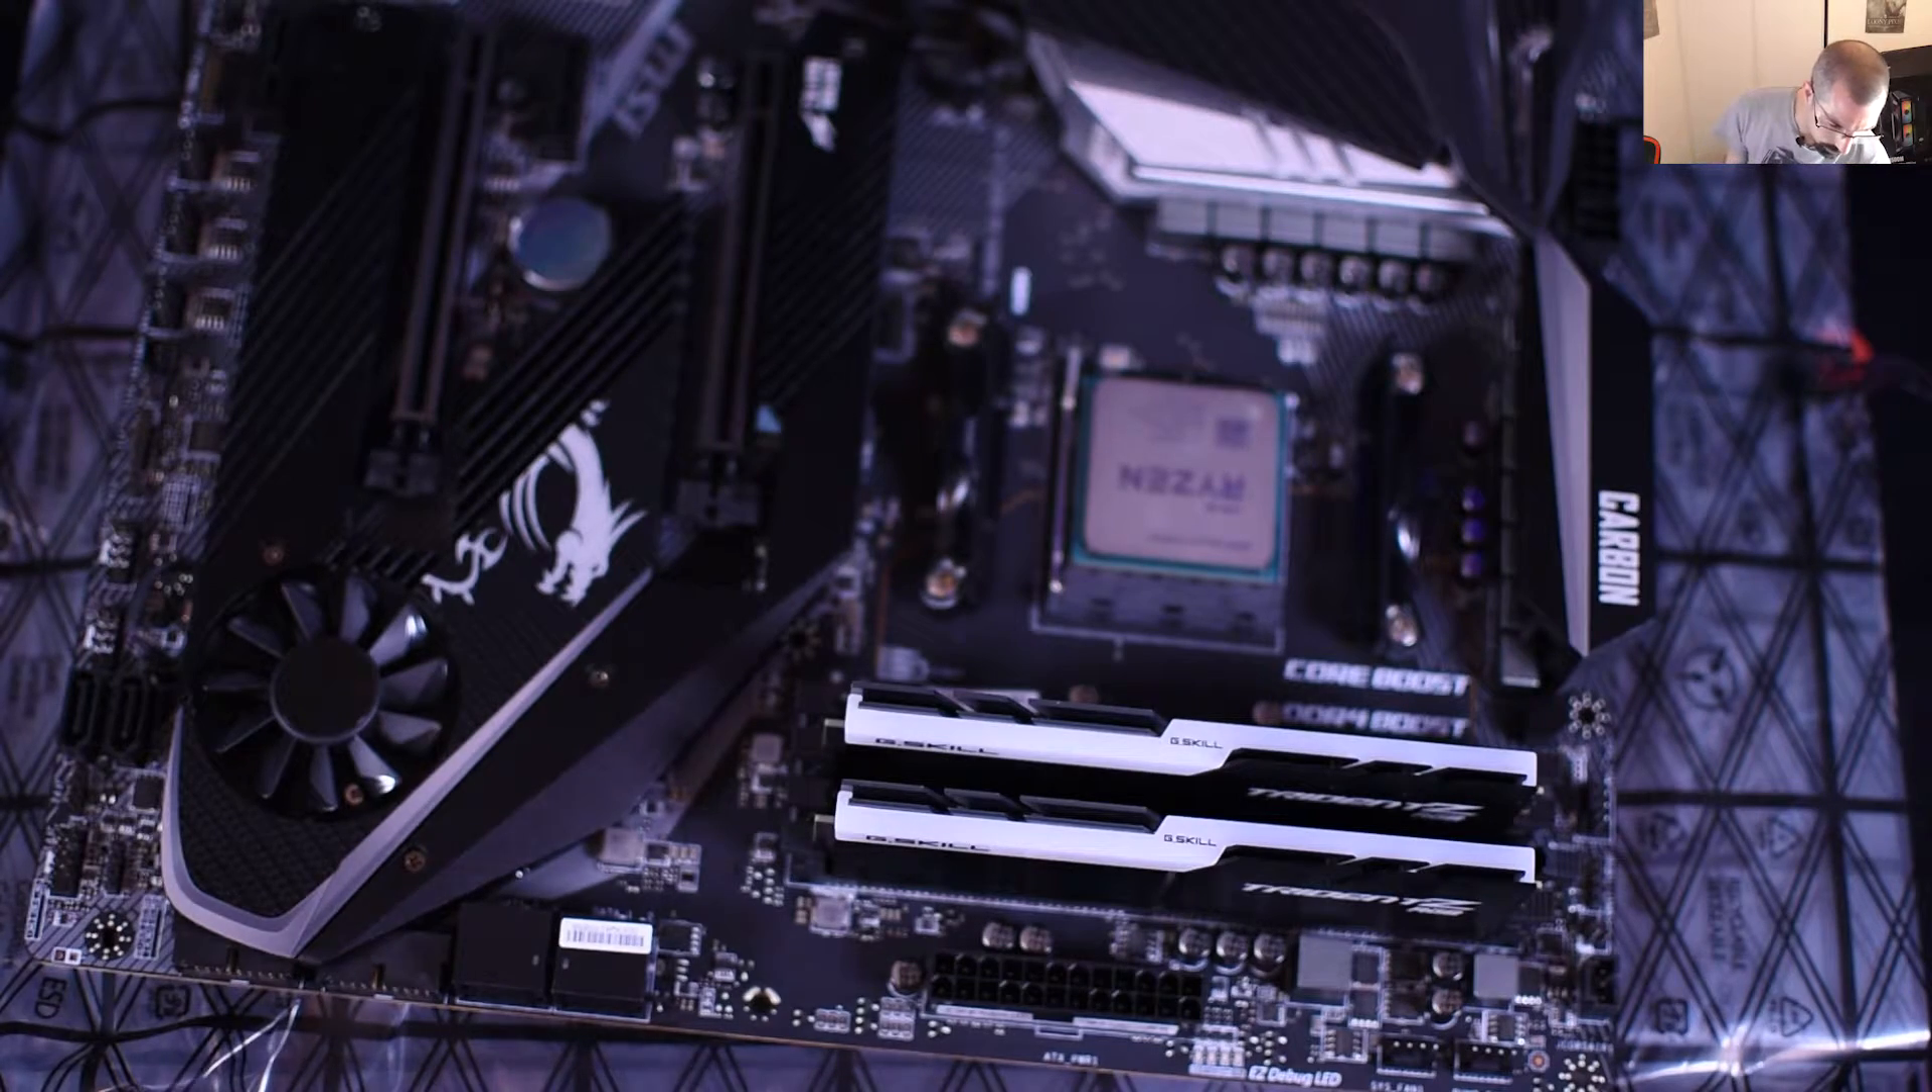Donc voilà, on a installé le processeur, on a installé la mémoire vive.